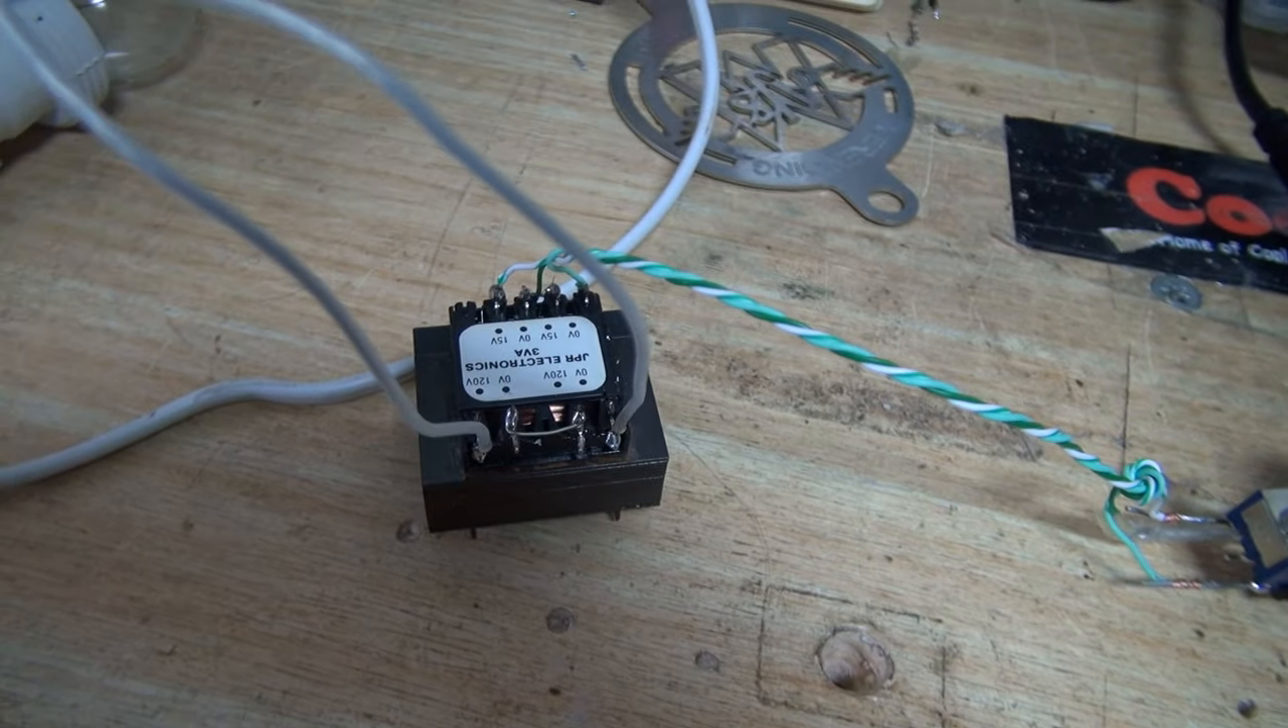I've got the transformer all out of that circuit board and hooked up and ready to go.